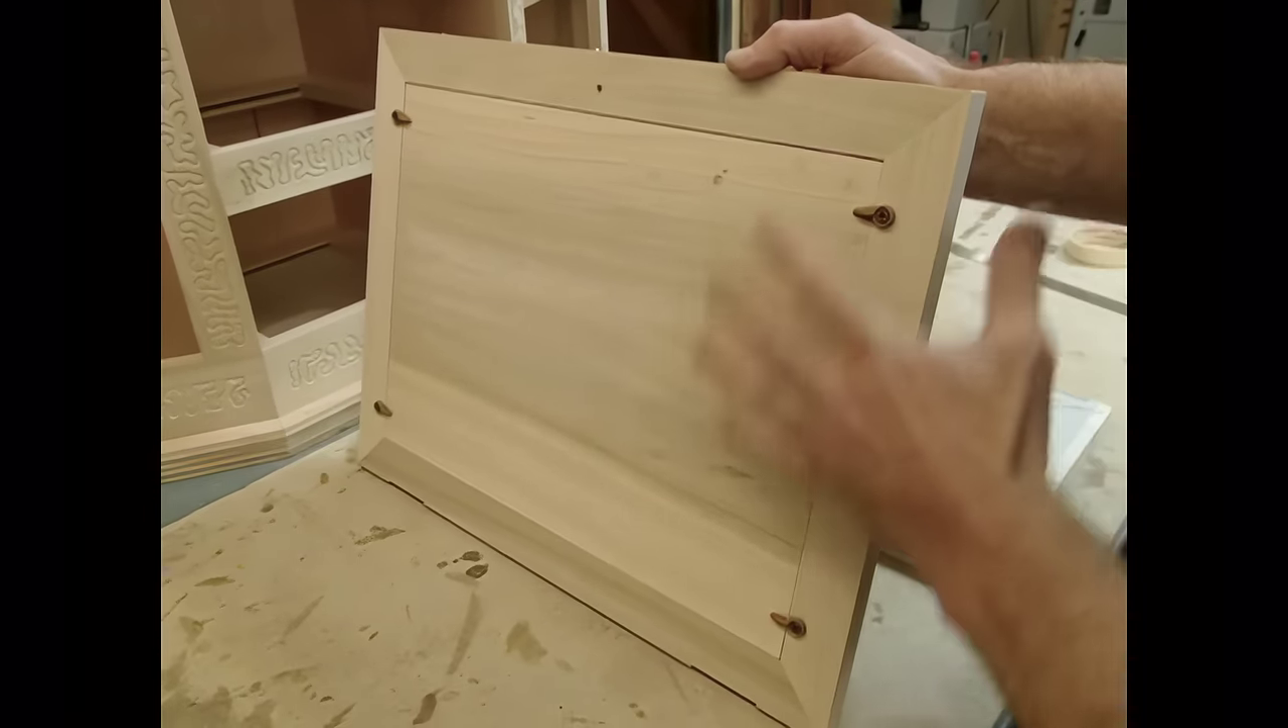The panel sits in that rabbet that I made, and it's held in place with a few clips so it can freely move.